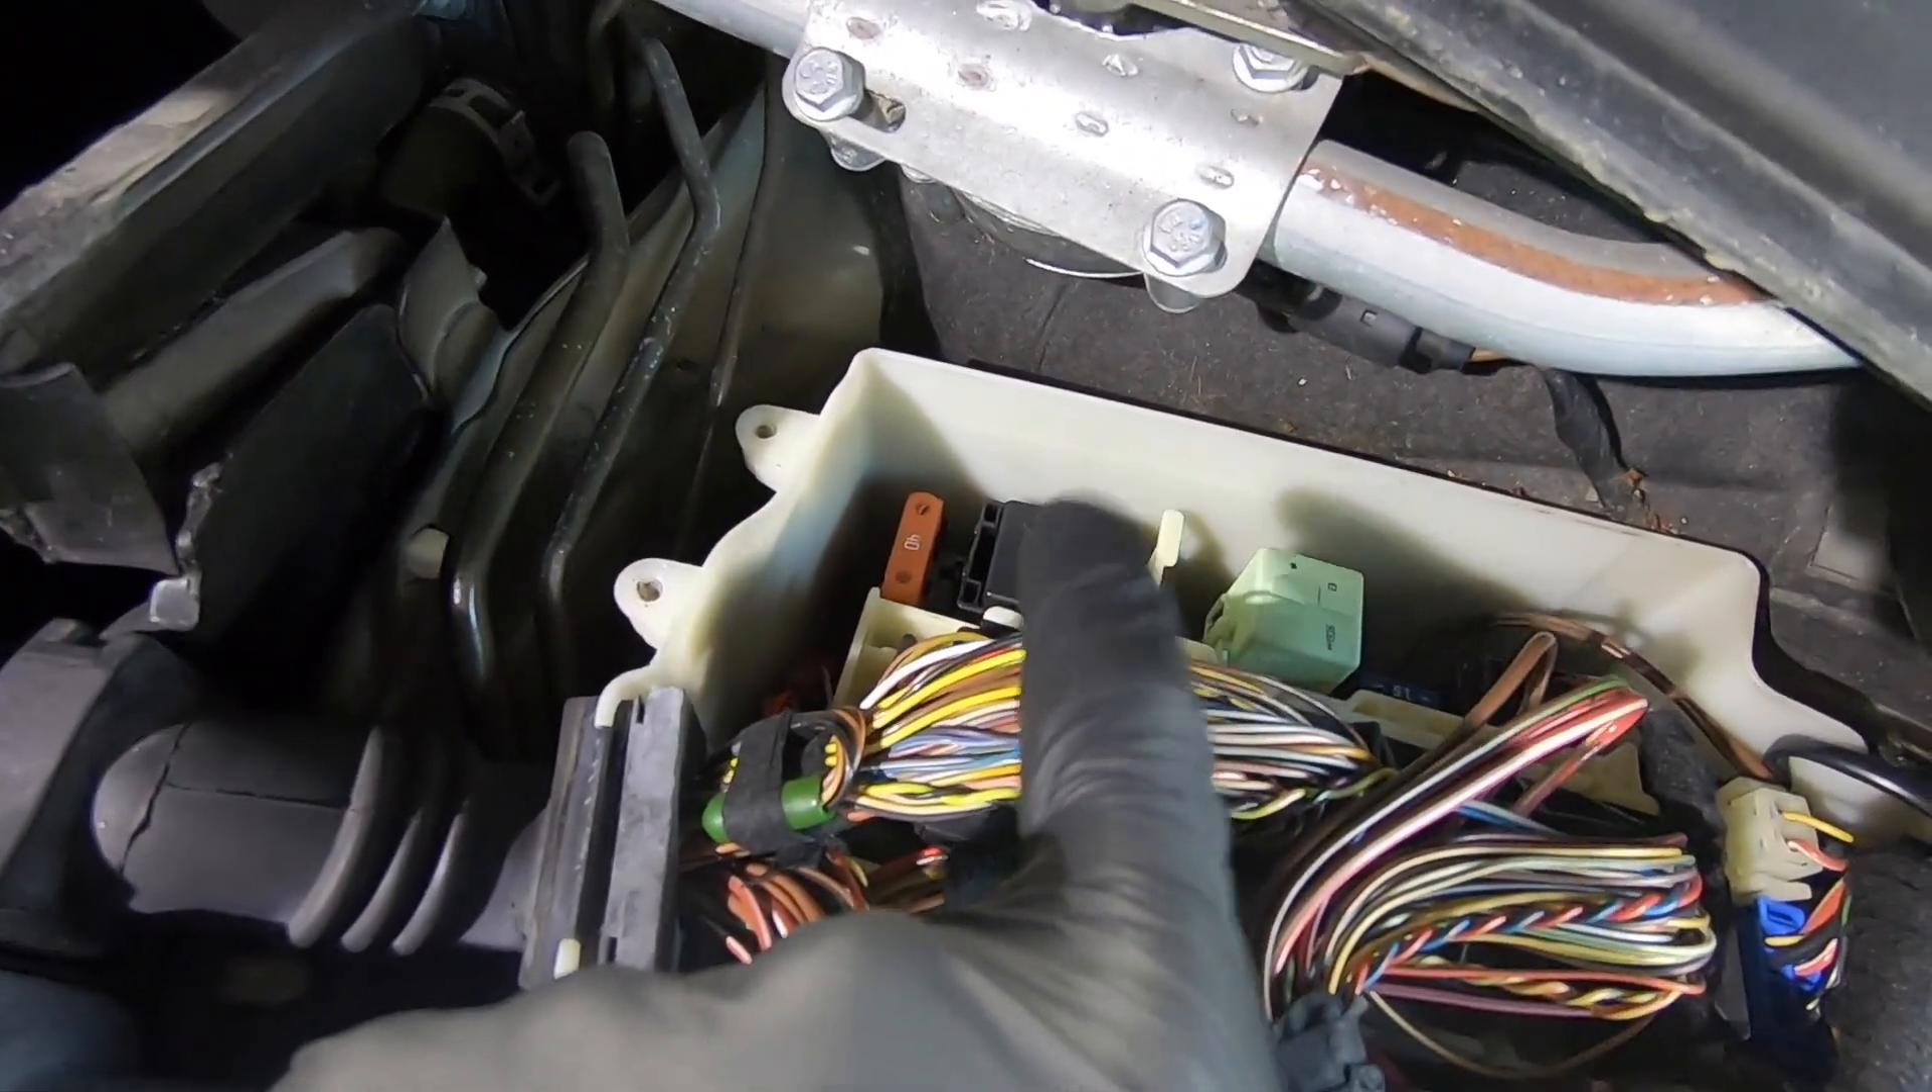Okay so that's the lid removed from the fuse box now.